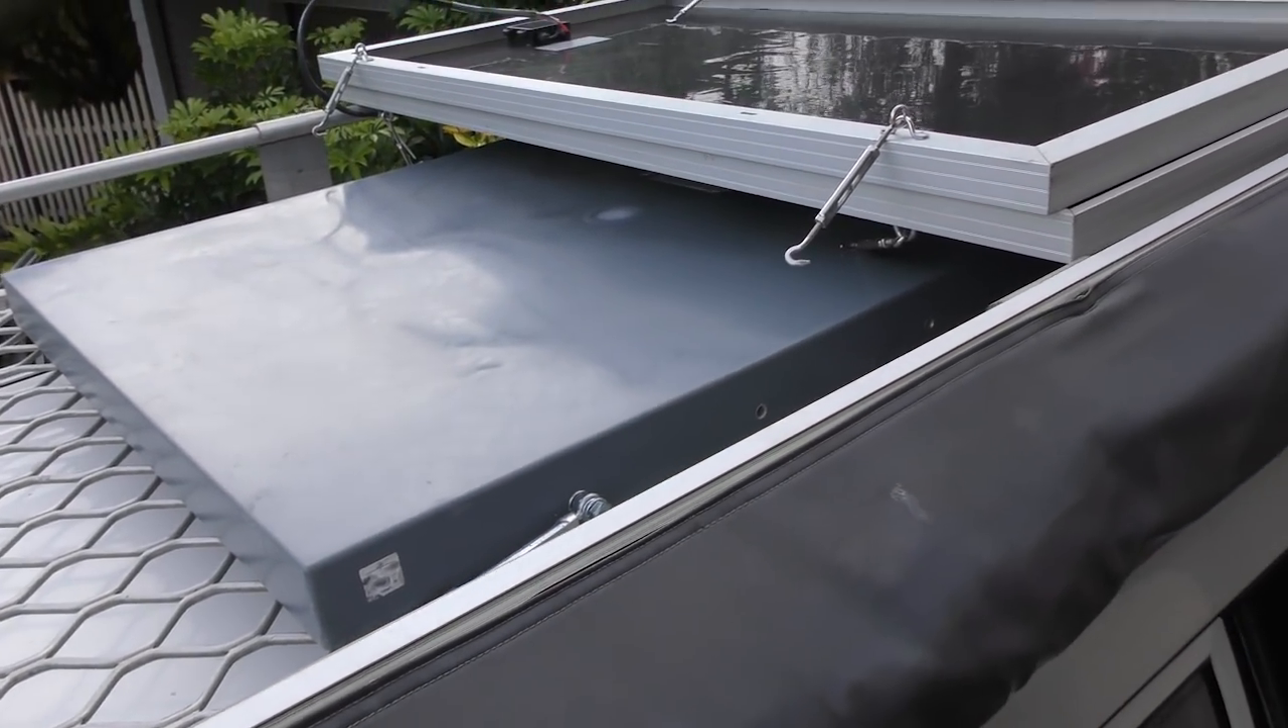So that's the addition of the 35-litre water tank to the top of the Pajero.